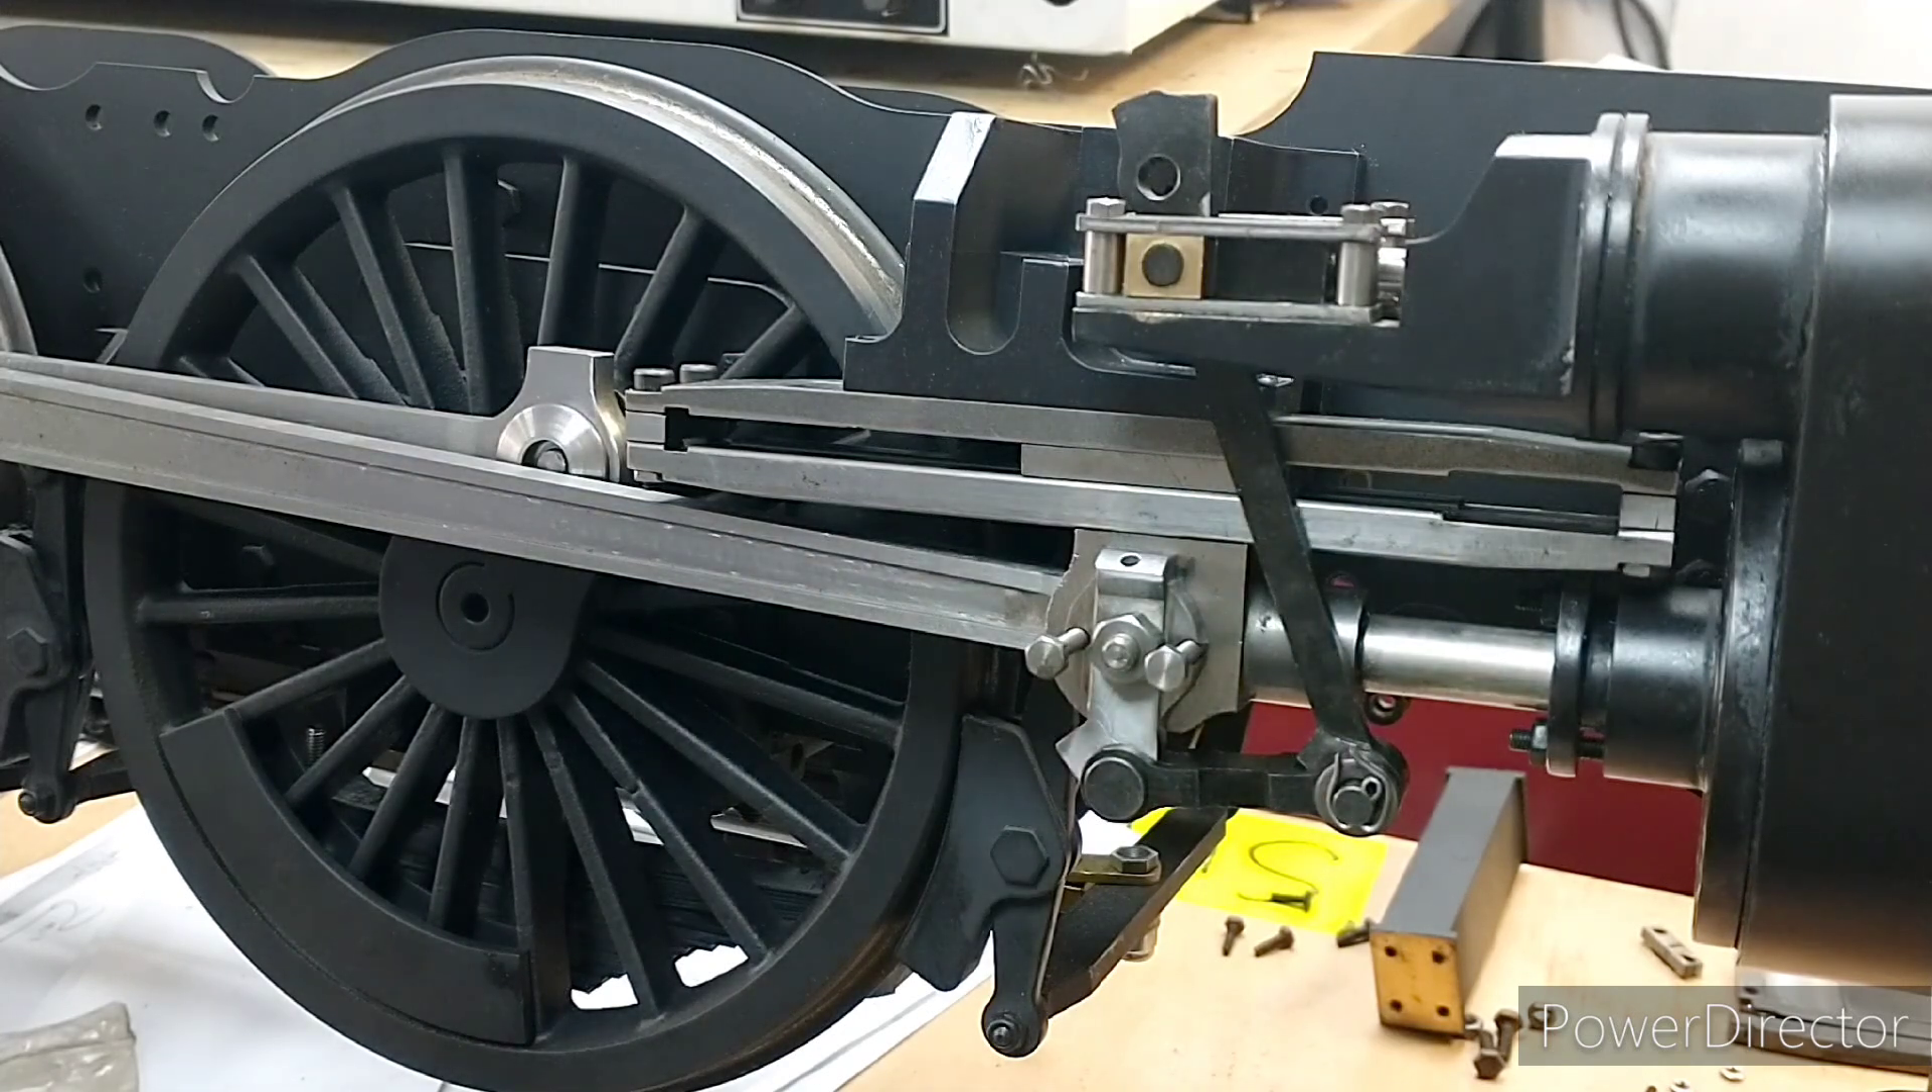I'll have a little bit more of a fiddle but that's basically the slide bar assembly done, so I'm really pleased that's finished.